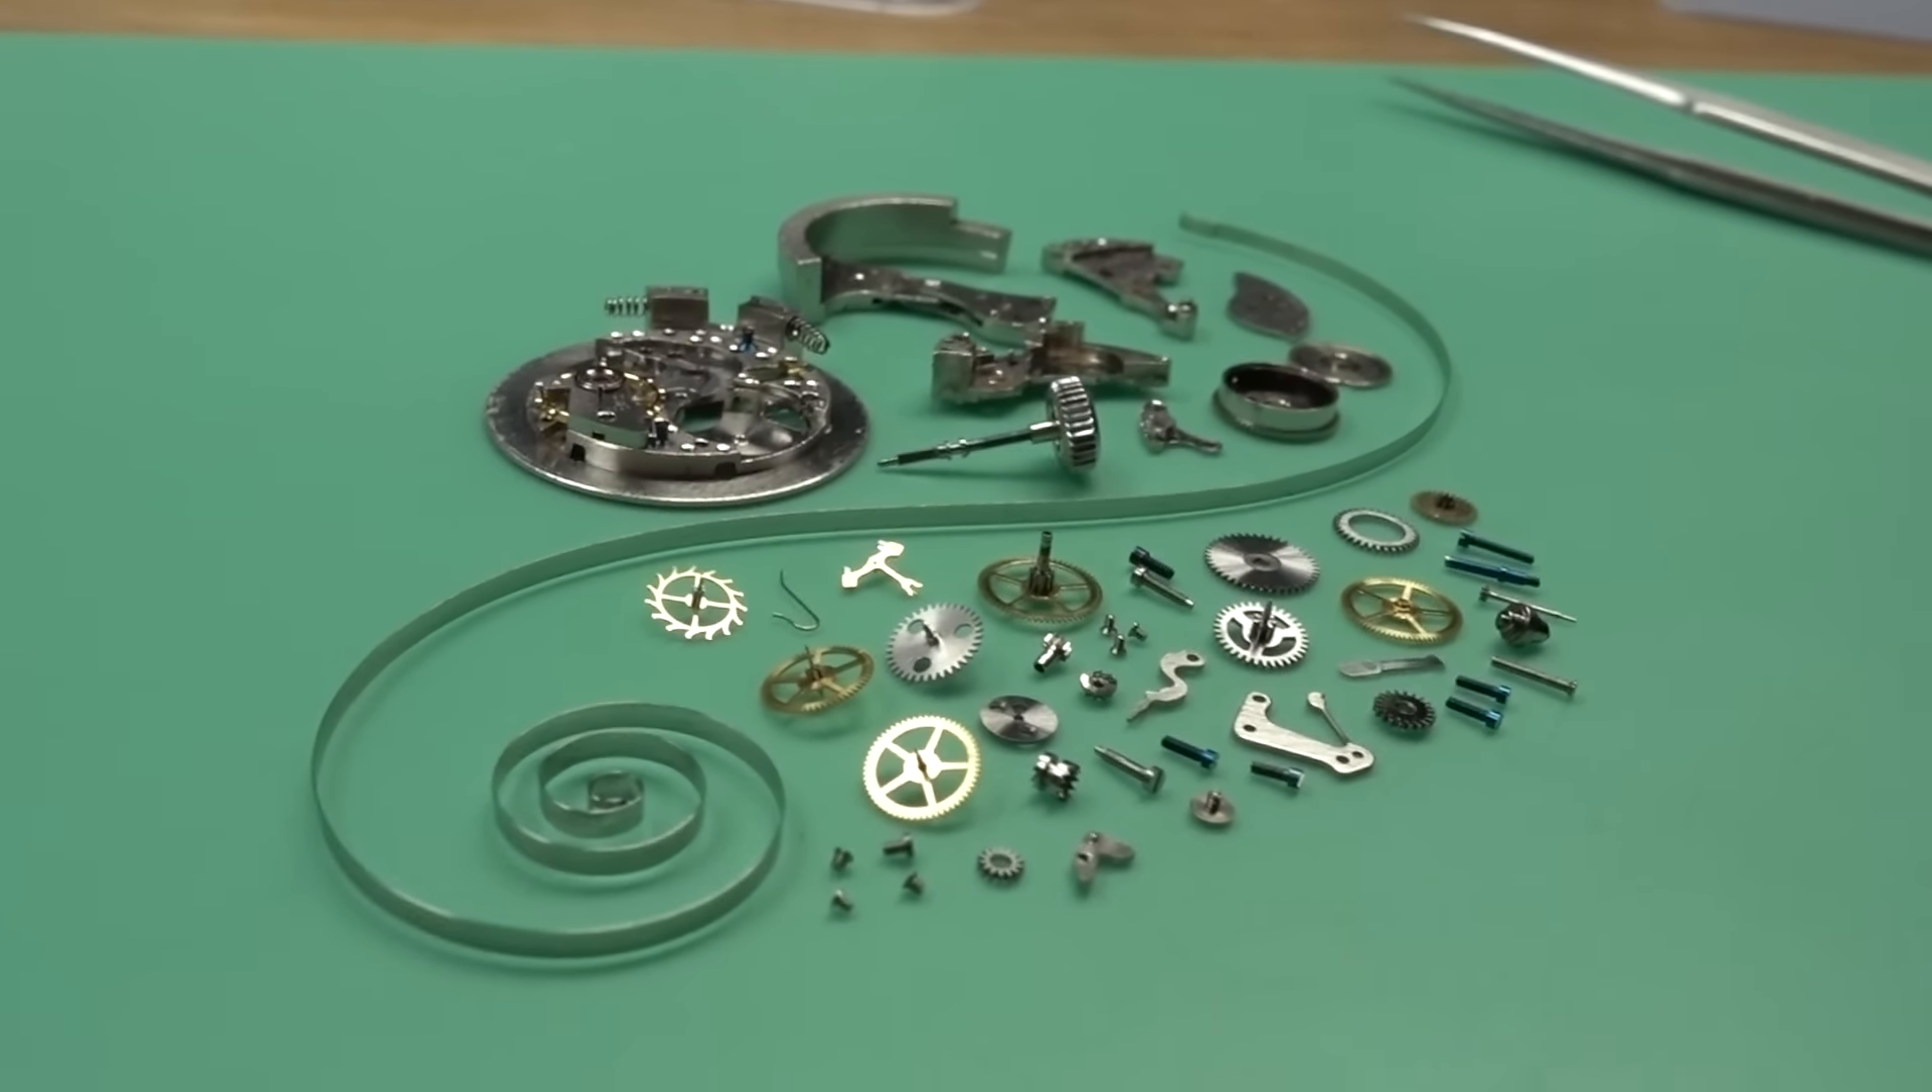That's the entire watch completely disassembled and ready for reassembly.